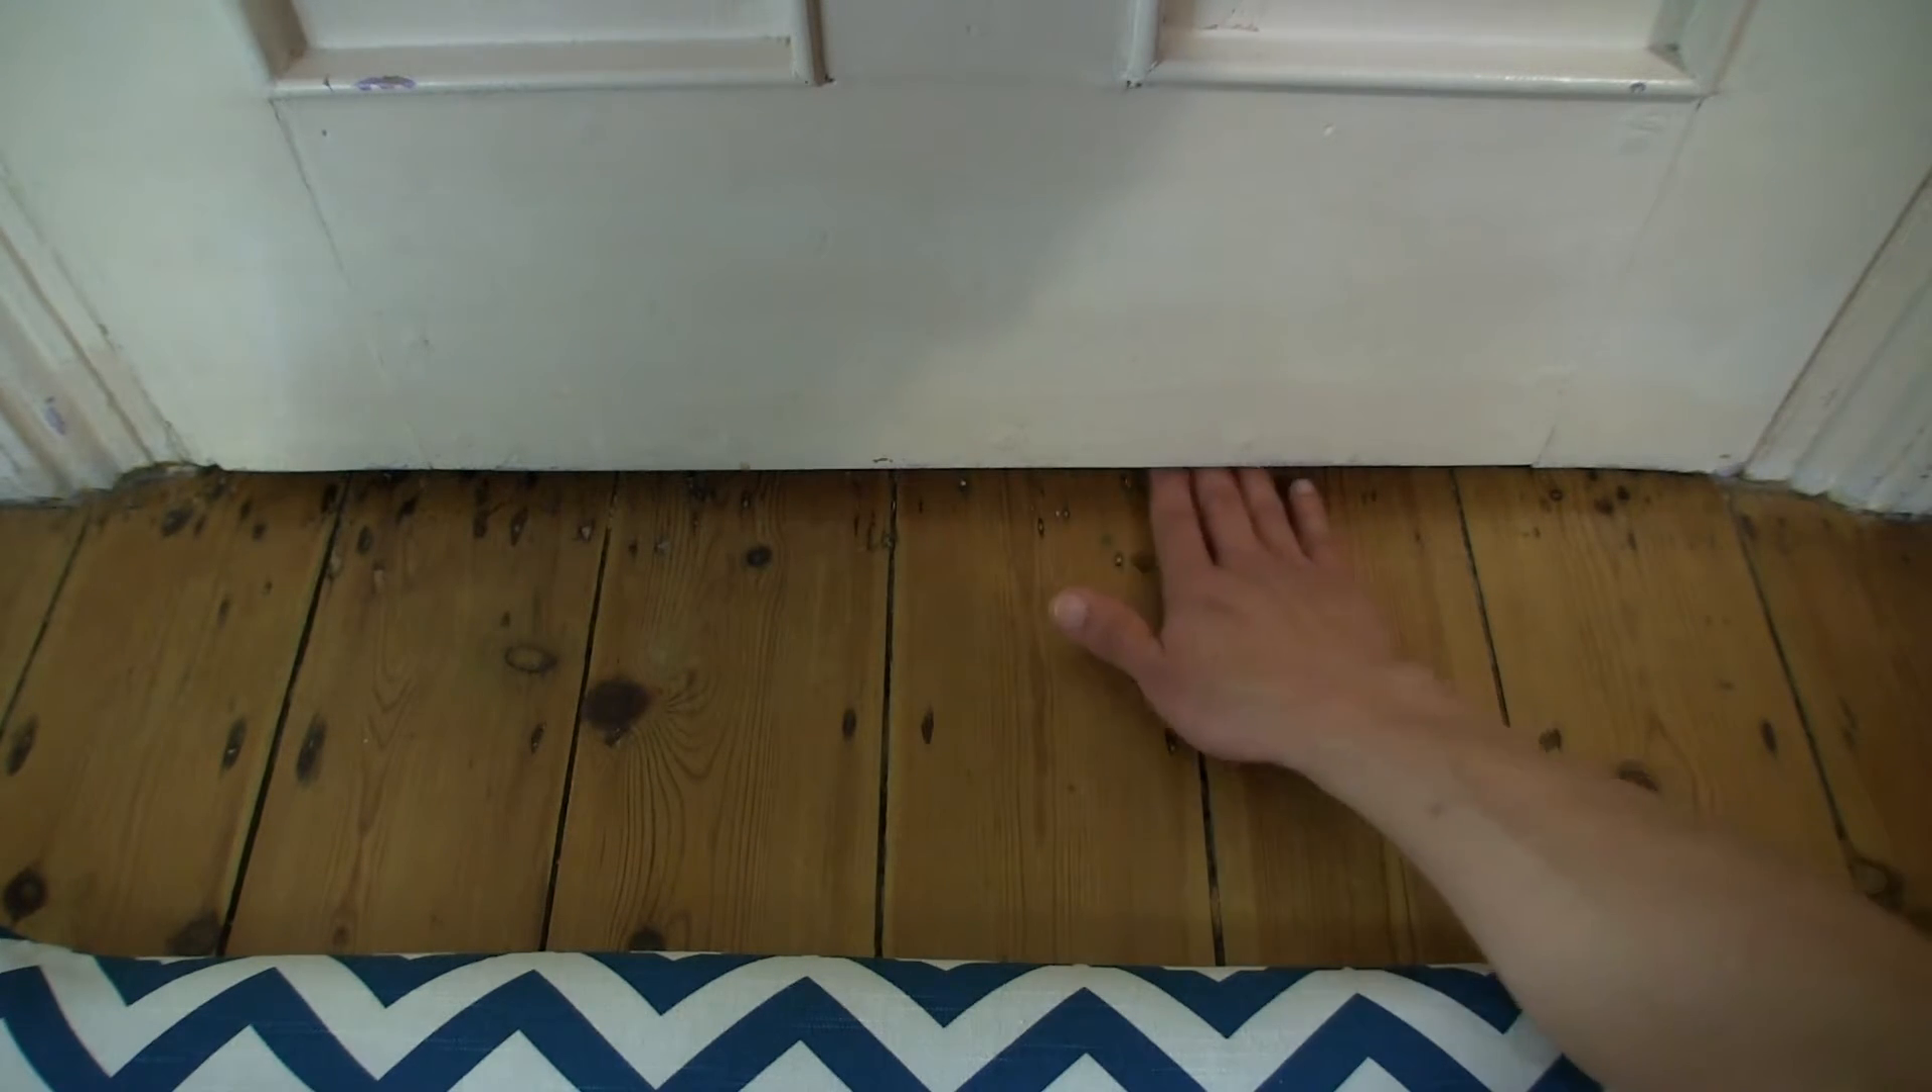And what I'll show you is this massive gap that's between my floorboards and the bottom of the door.